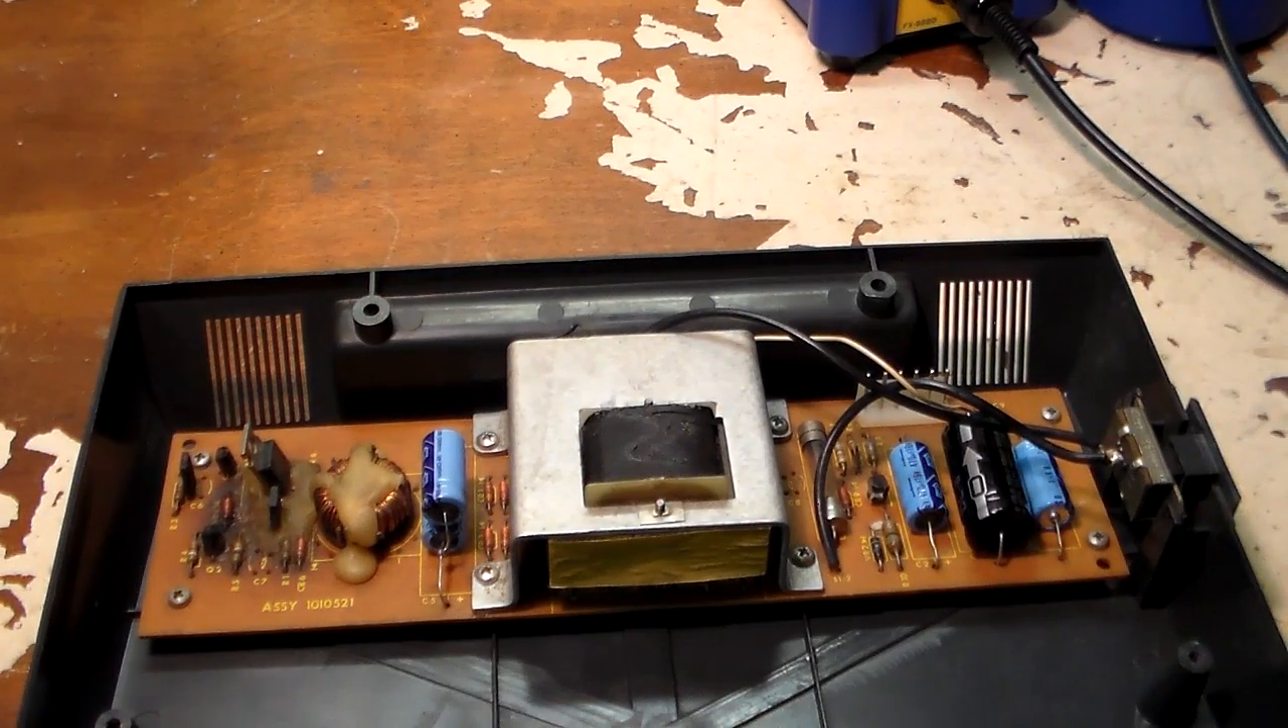And I've also installed the, uh, the converter, the AC, the DC converter, back into the bottom of the case.